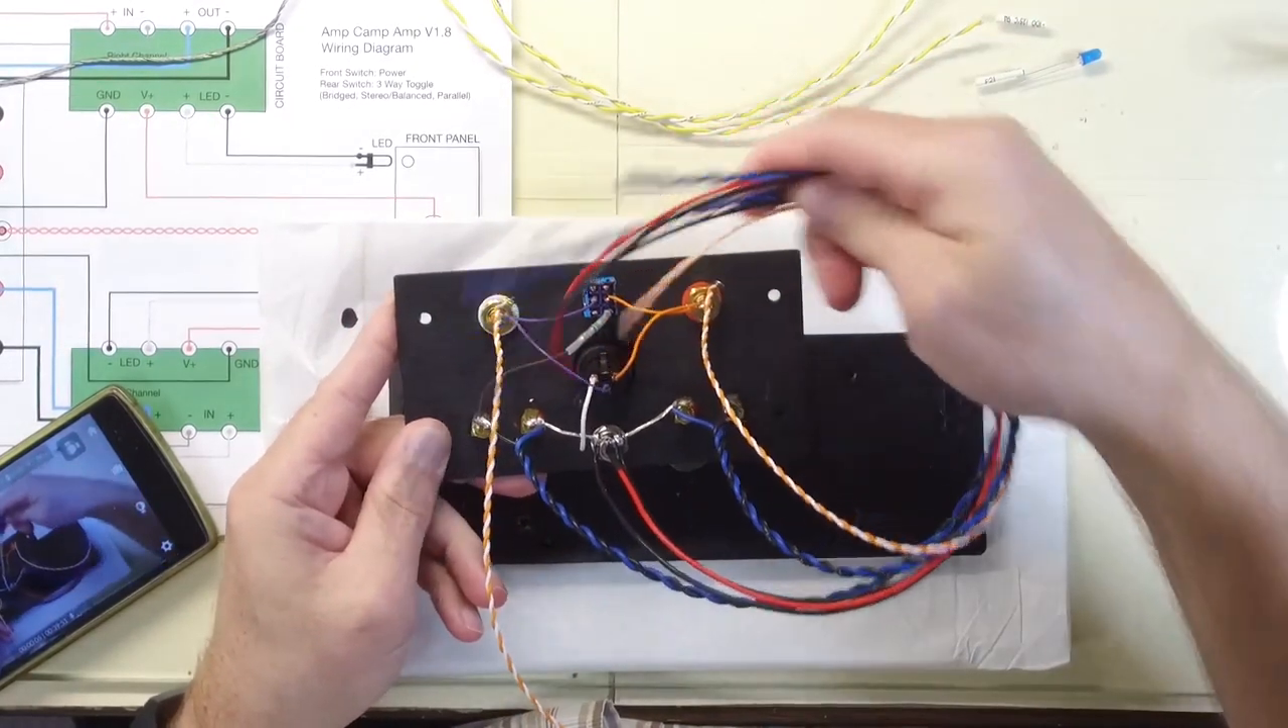Well I've got uh the back plate all wired with the uh flying leads here and uh you'll see that I didn't um use all the wire that came with the kit.